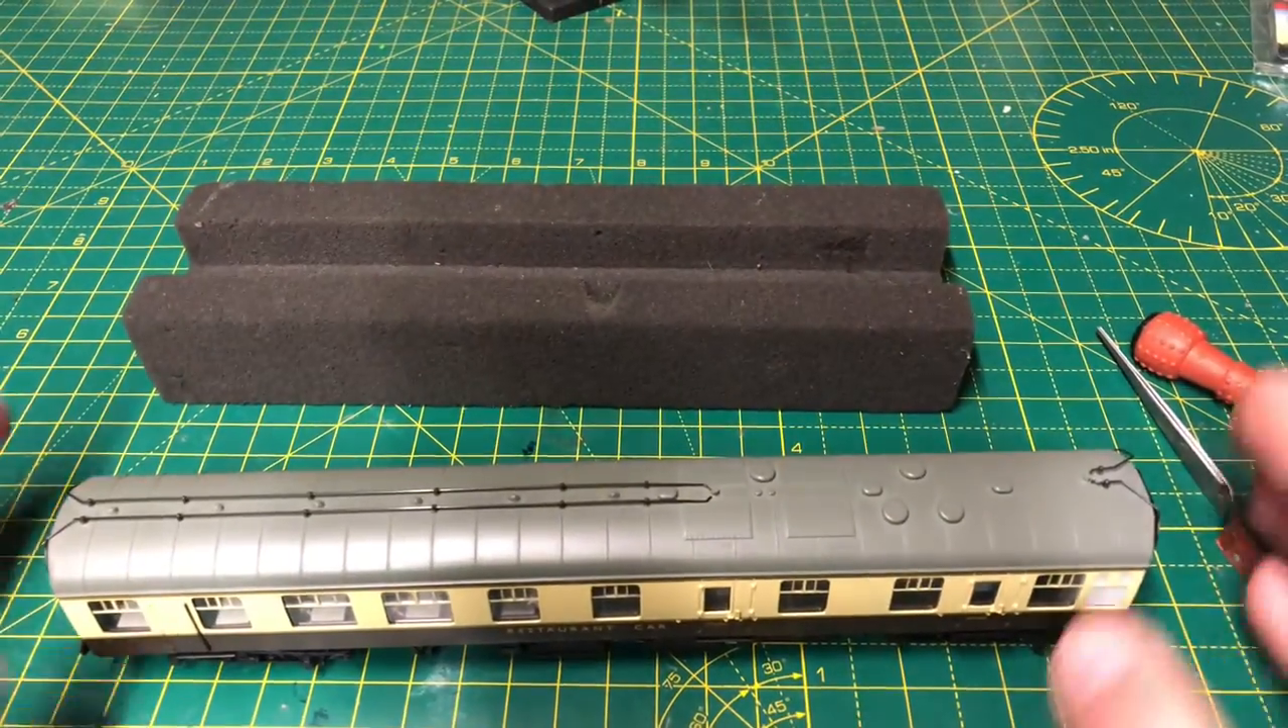But yeah so that is the coach now back together.